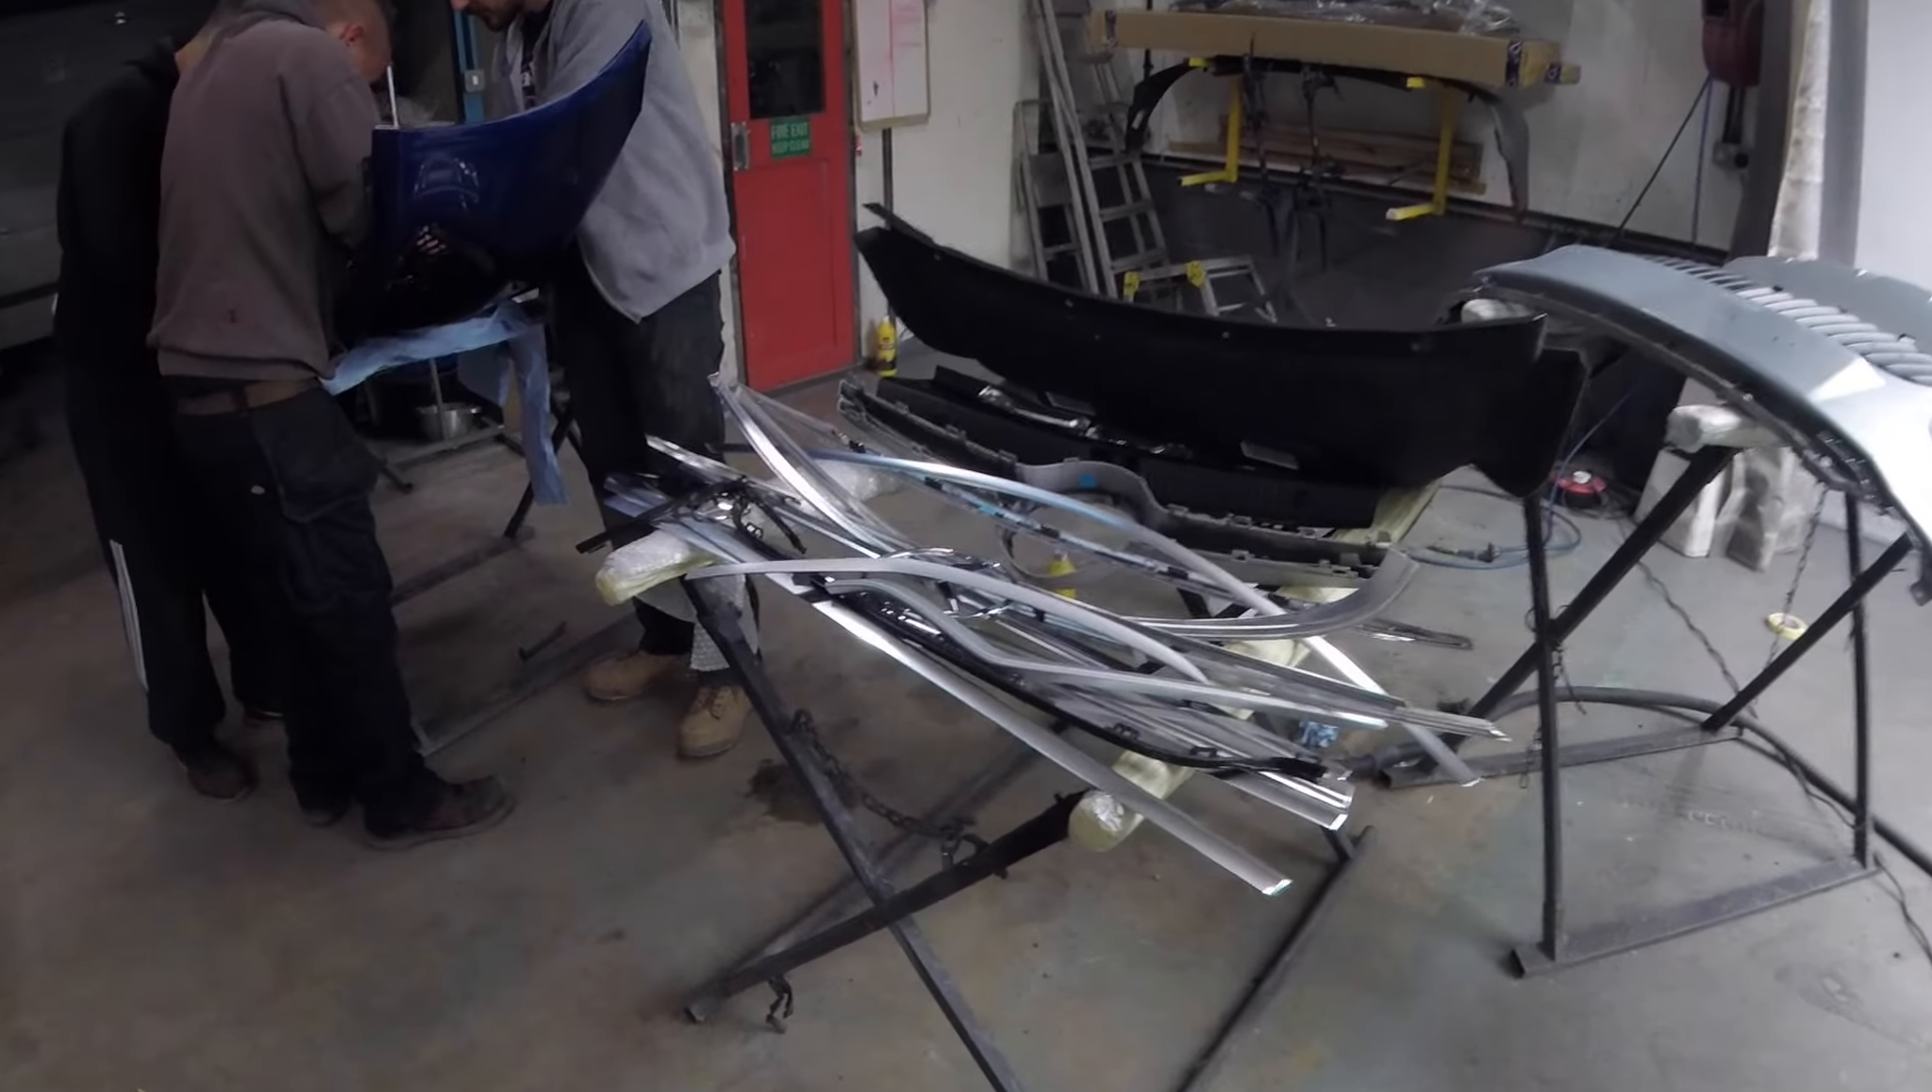So we nearly have all the chrome bits off the mercedes.